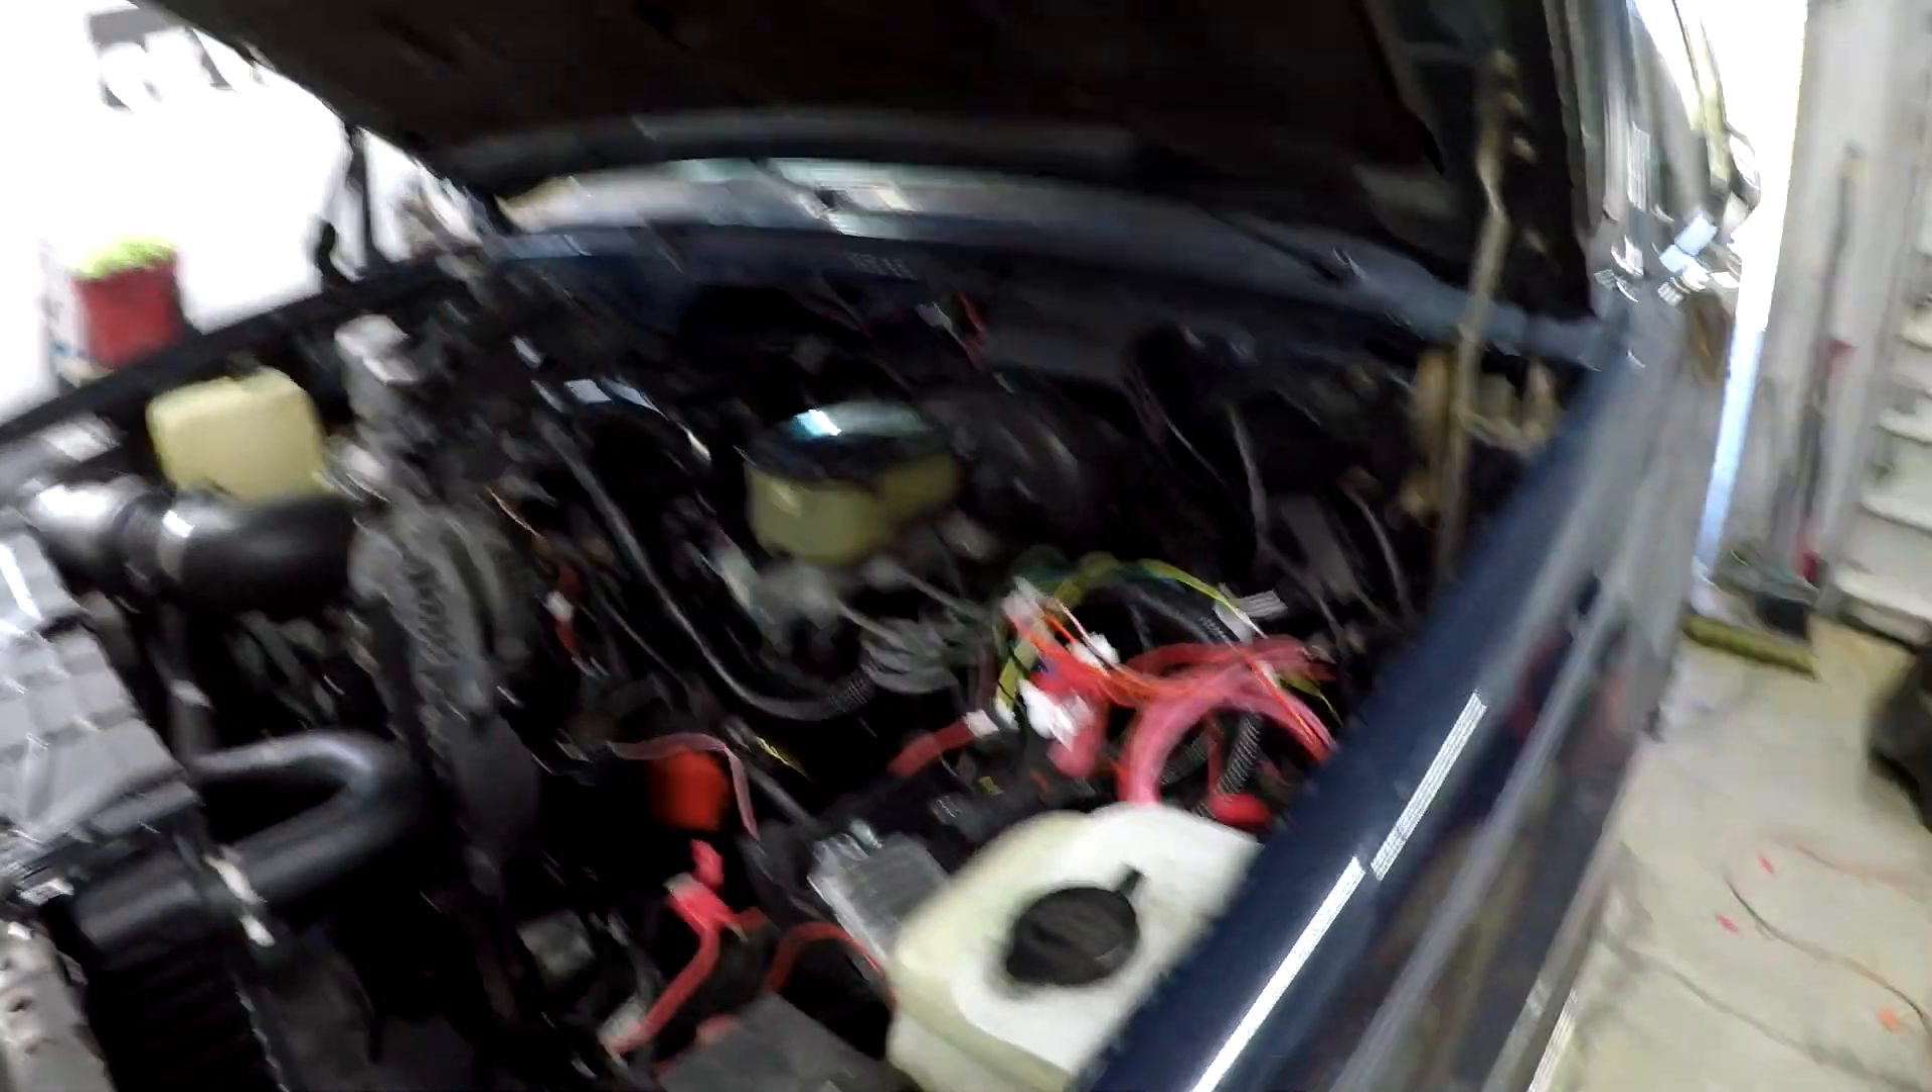The wiring is still a mess because my relay box still hasn't shown up.